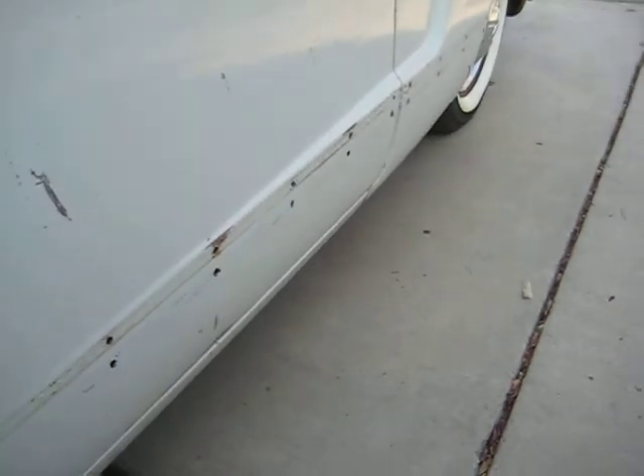The side molding is missing on this side.